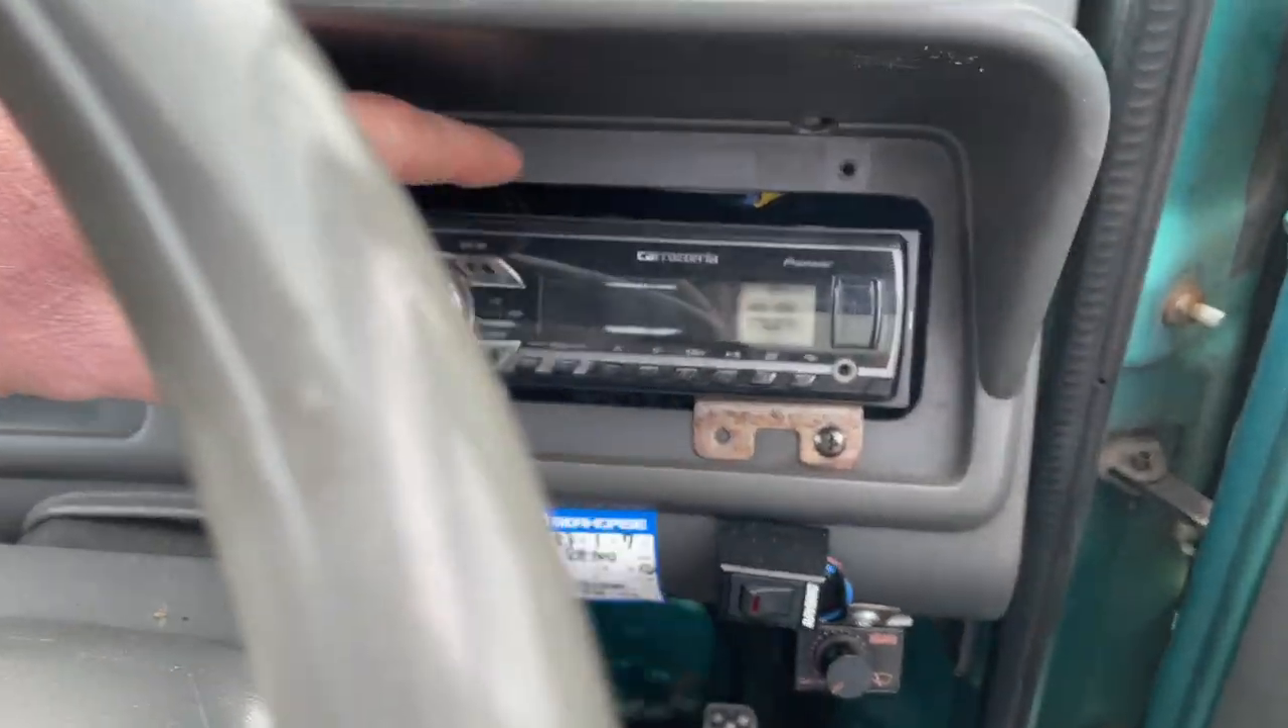I'm missing the radio little bezel the trim bezel.